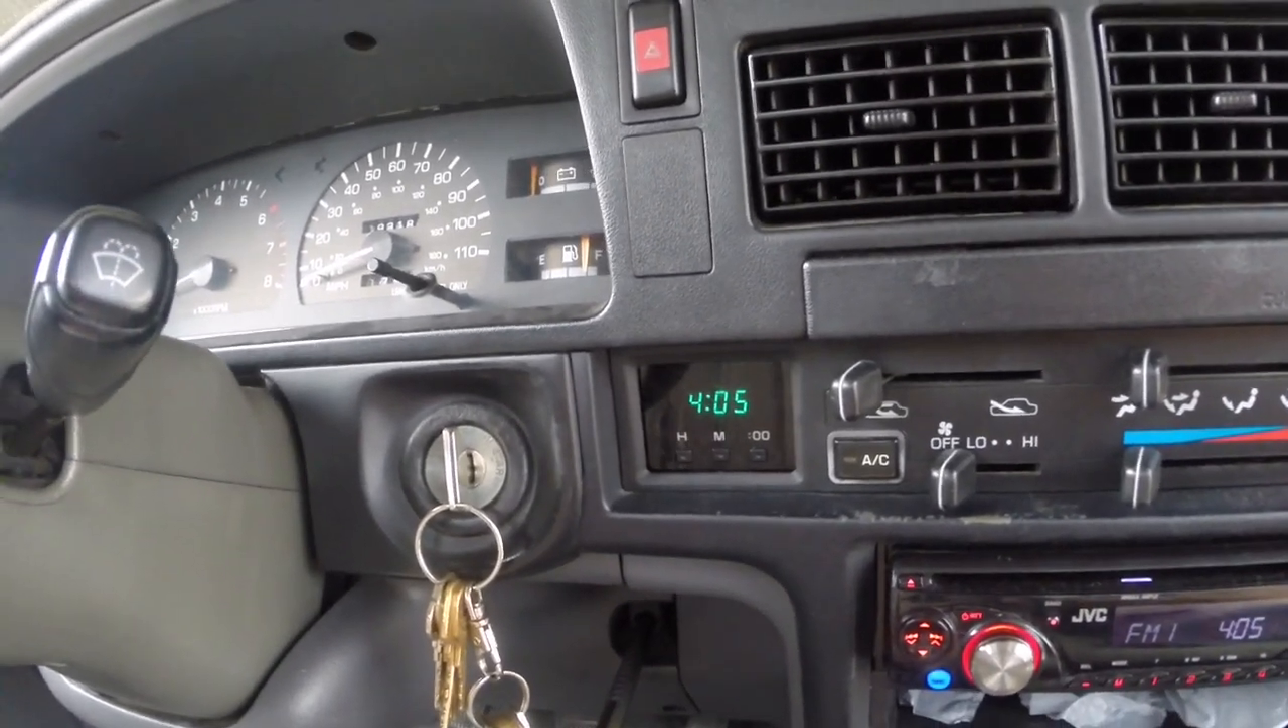Here's a final look at the clock how it sits perfect fit.